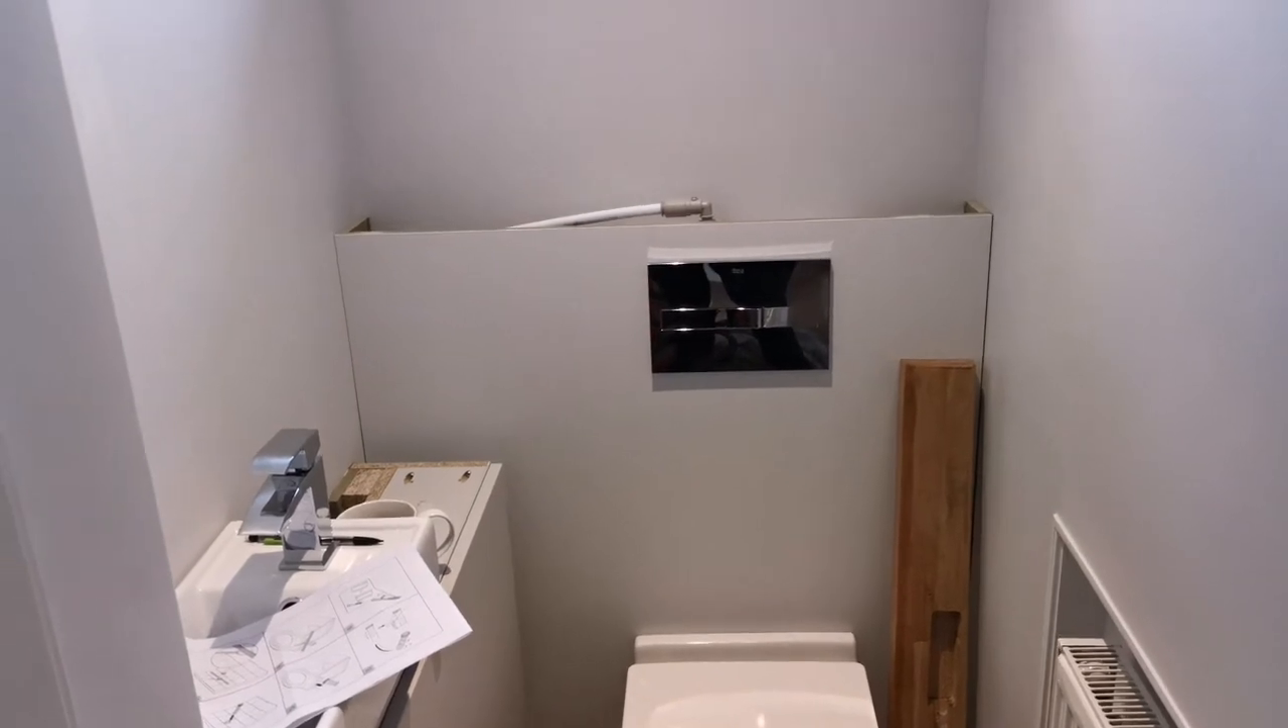What's happened is the pipe is sticking out from the top.